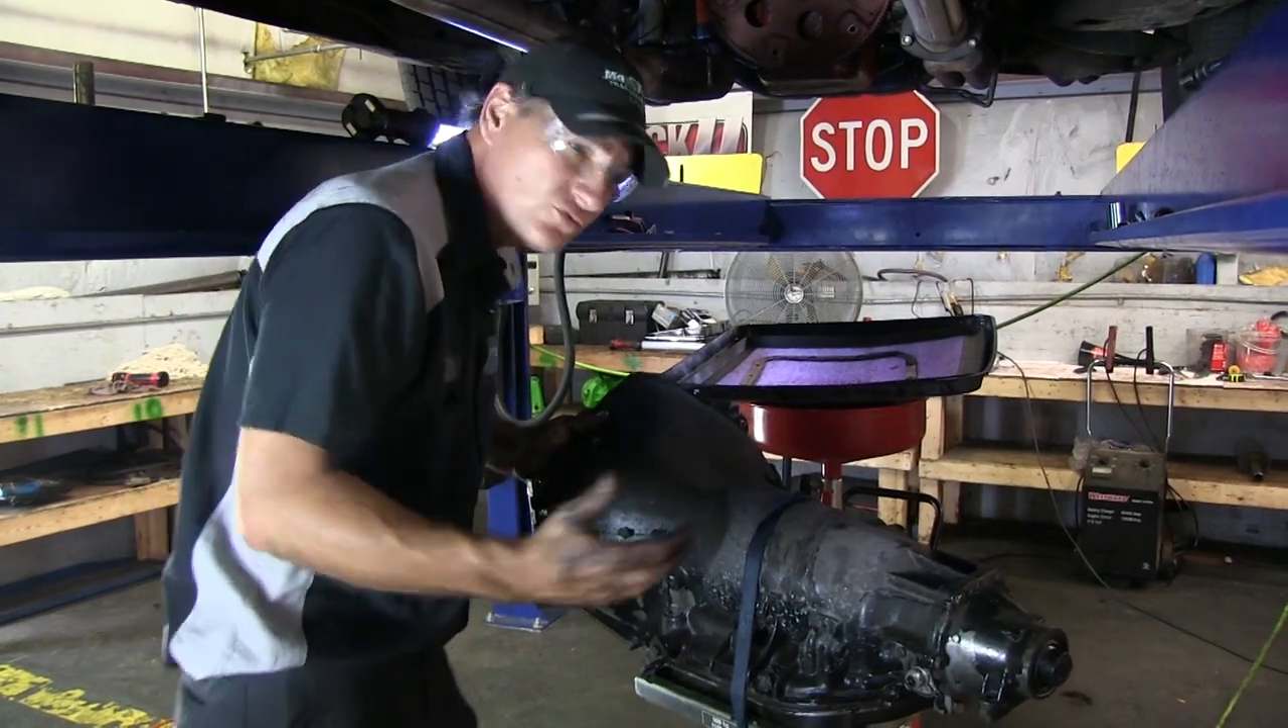Okay, now that we've got the transmission down, there's only a couple of components we're going to reuse.